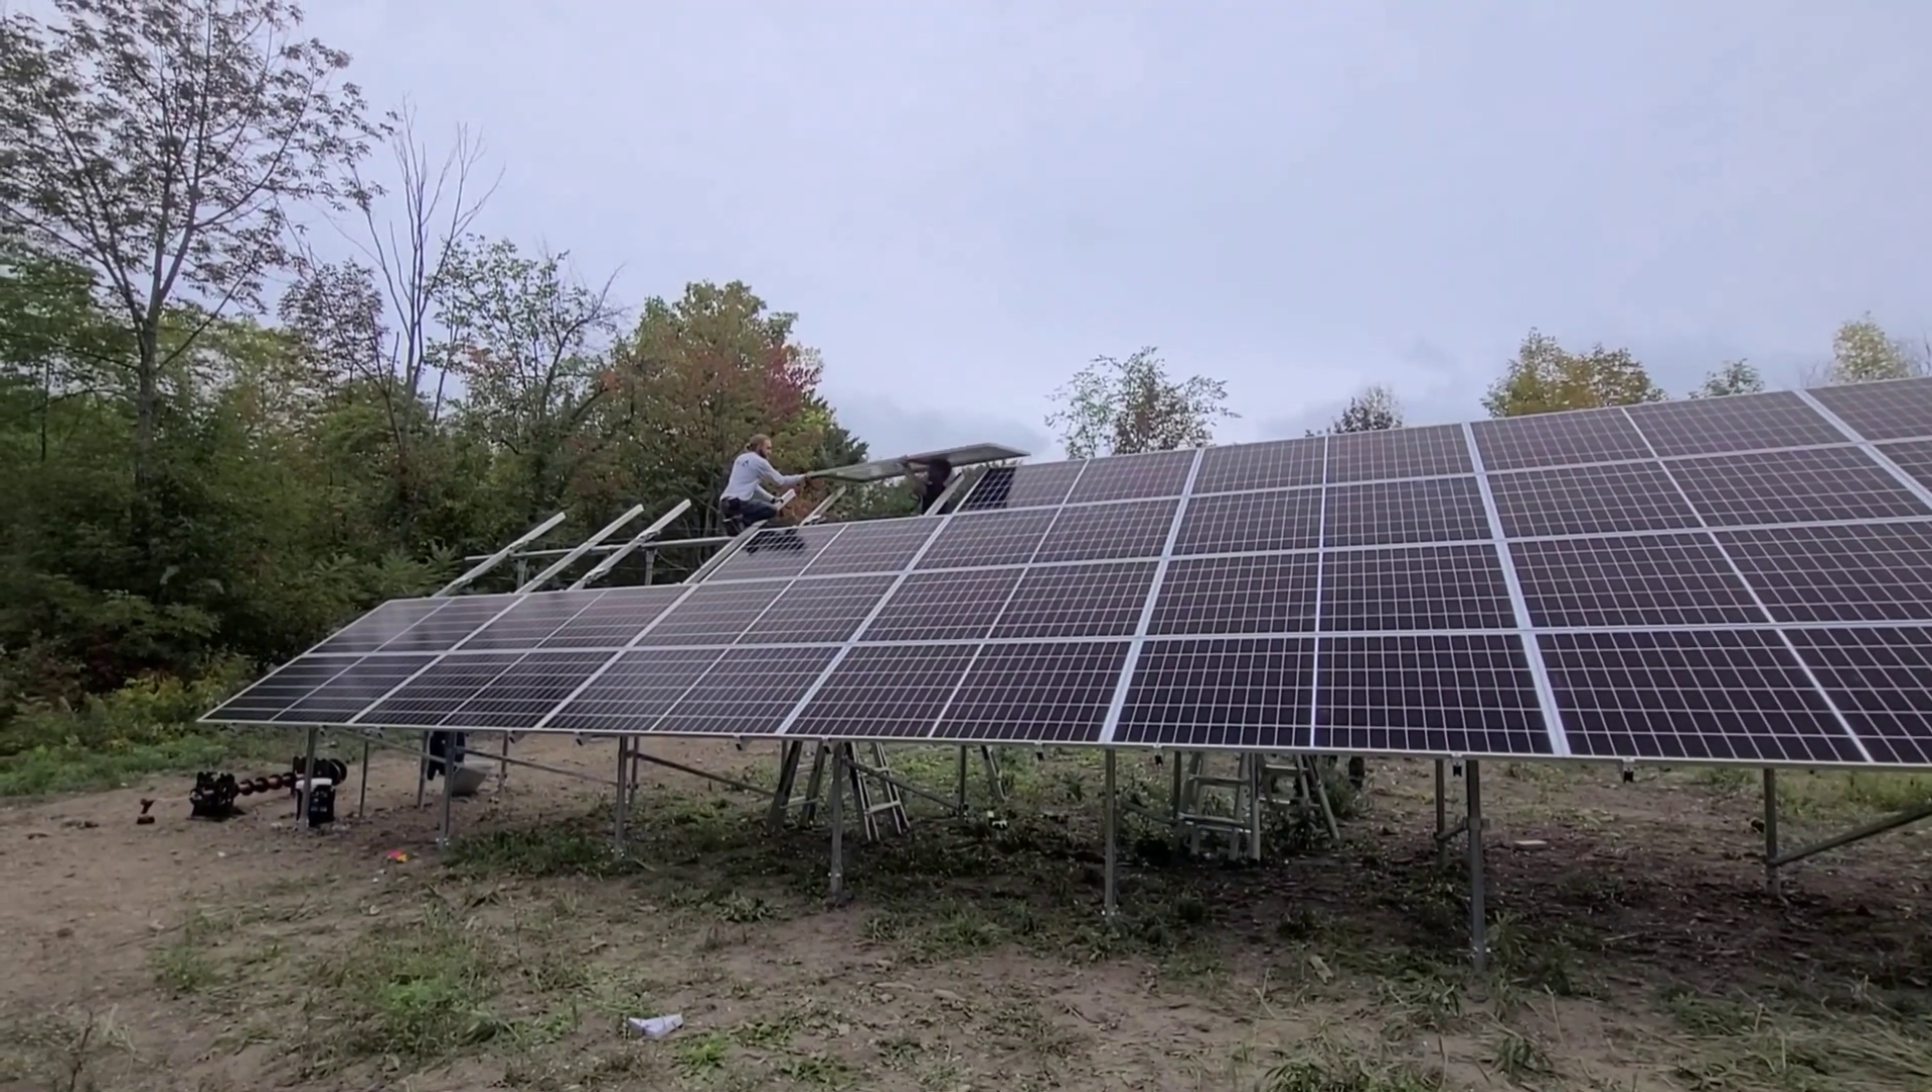So we're just finishing paneling this array here.